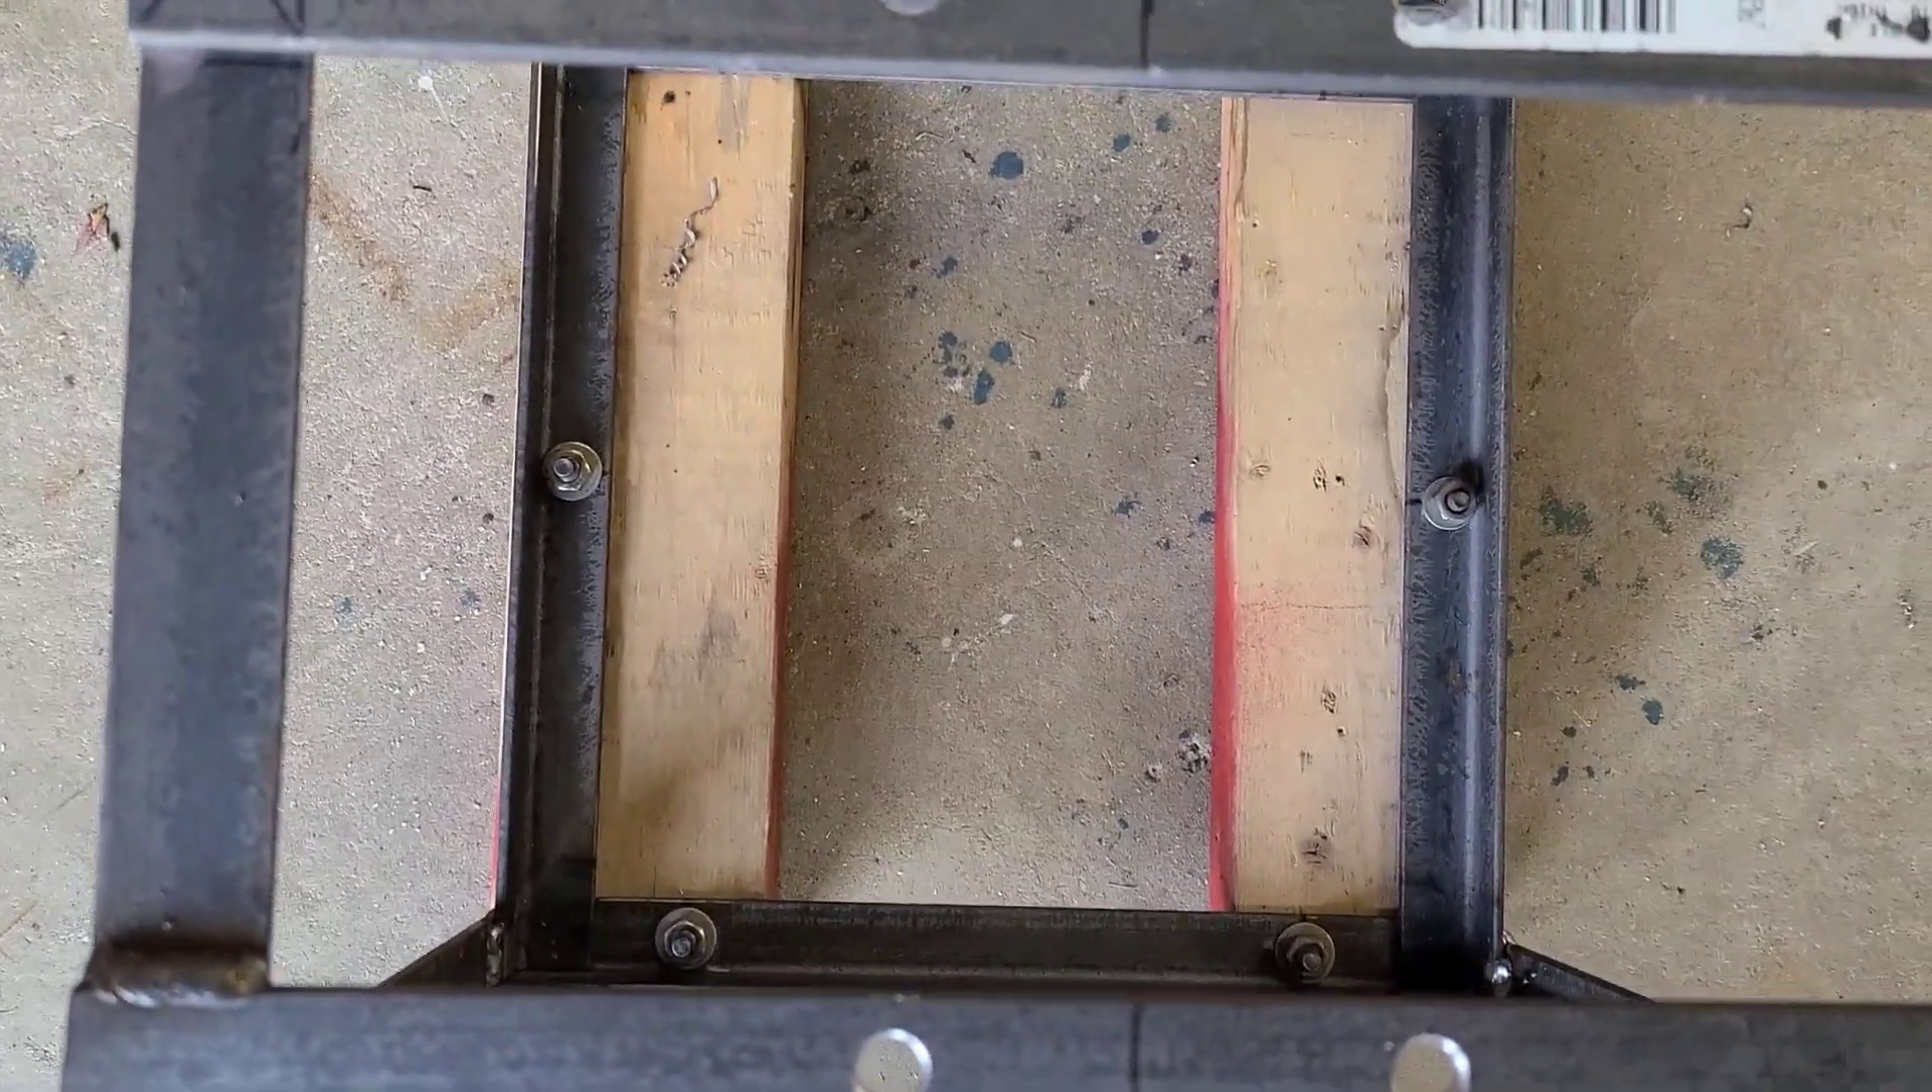I bolted in the pieces of wood.